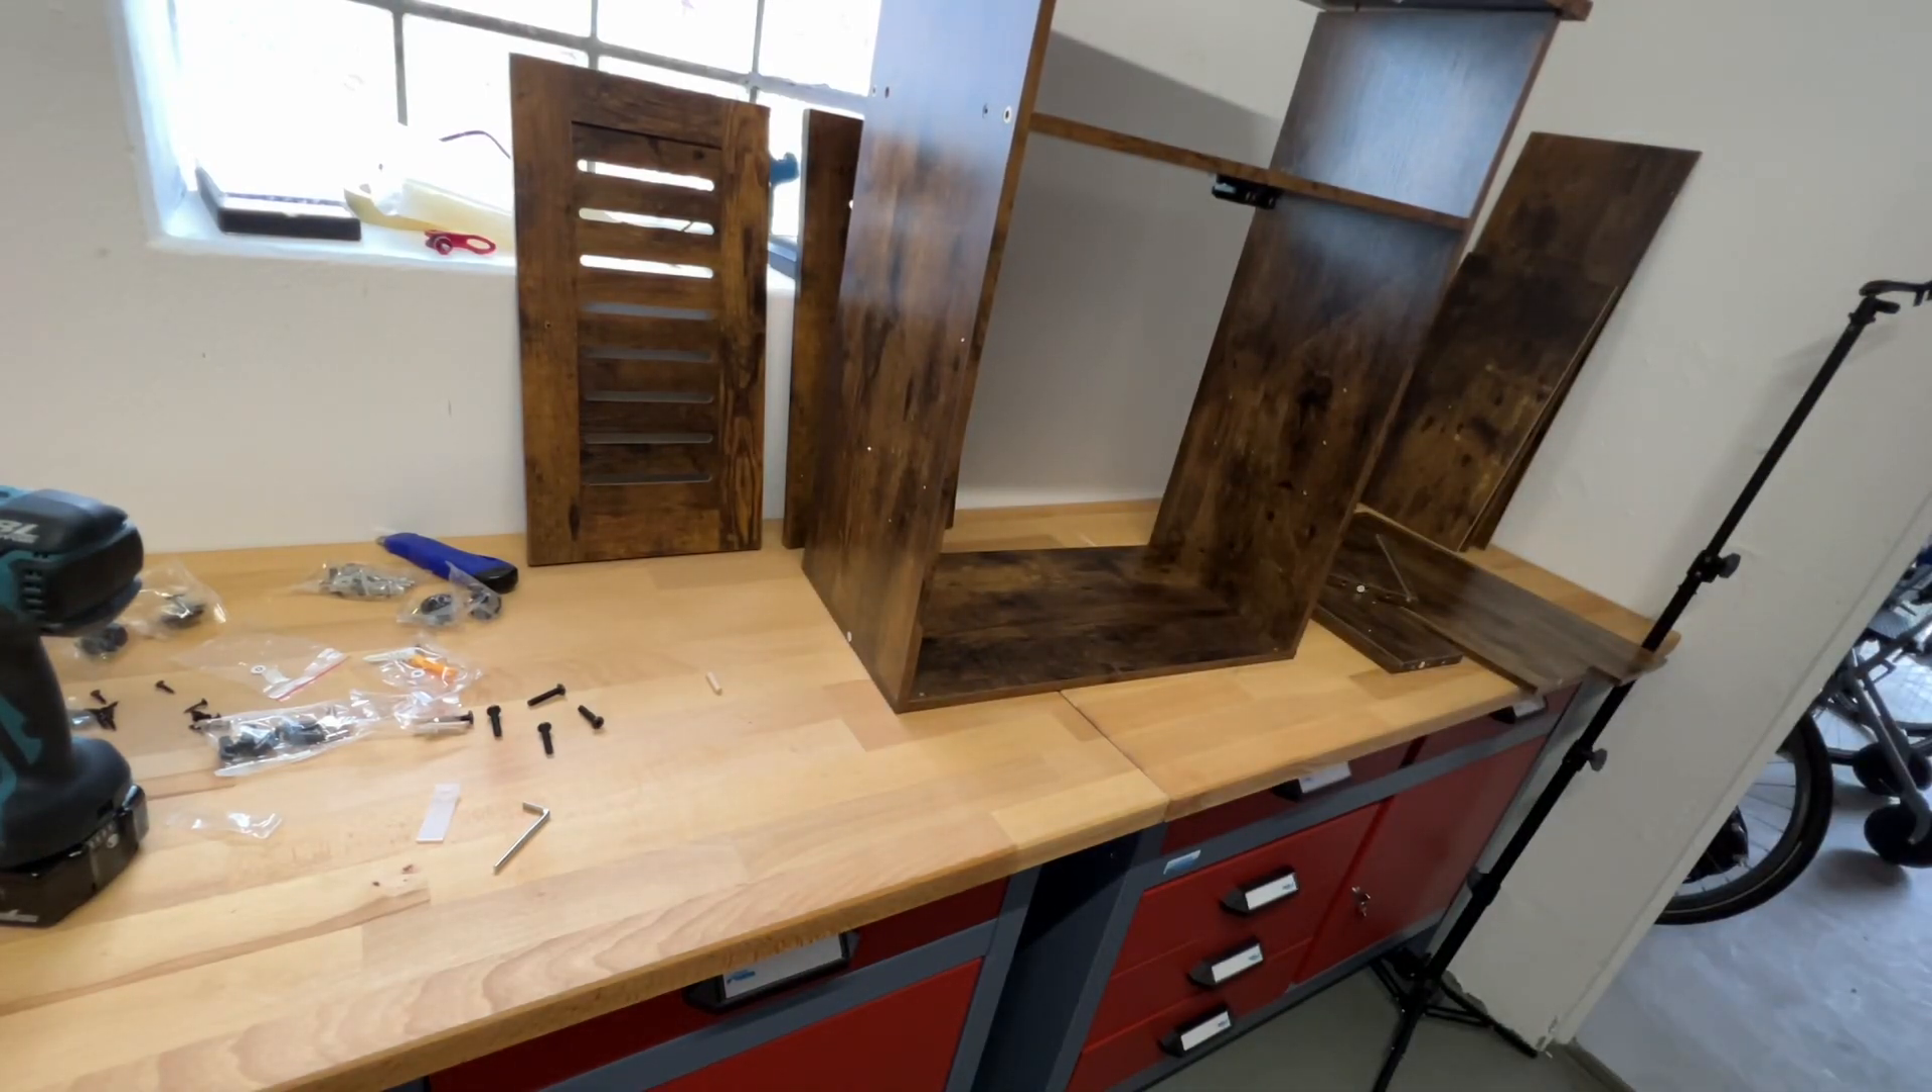So, guck mal hier, jetzt haben wir schon richtig einen schönen Korpus am Start.